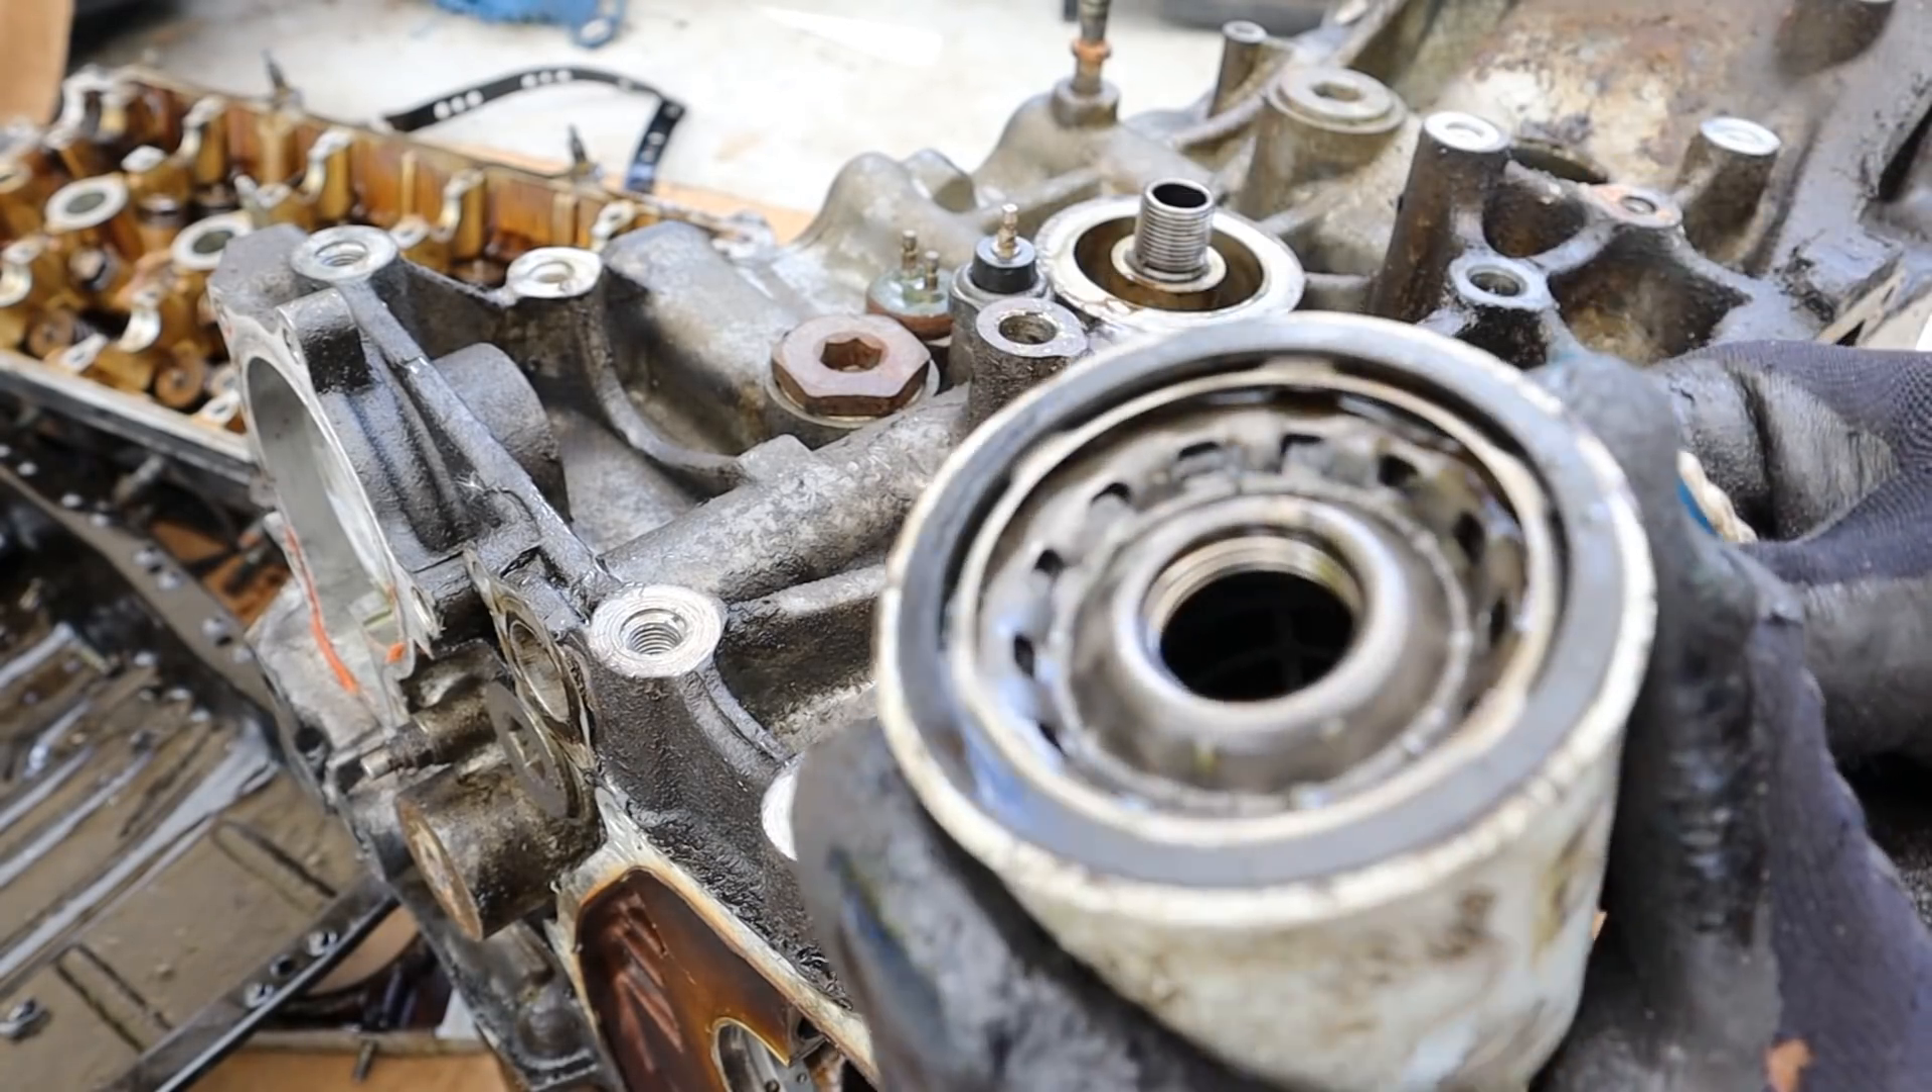Now I took off this oil filter.